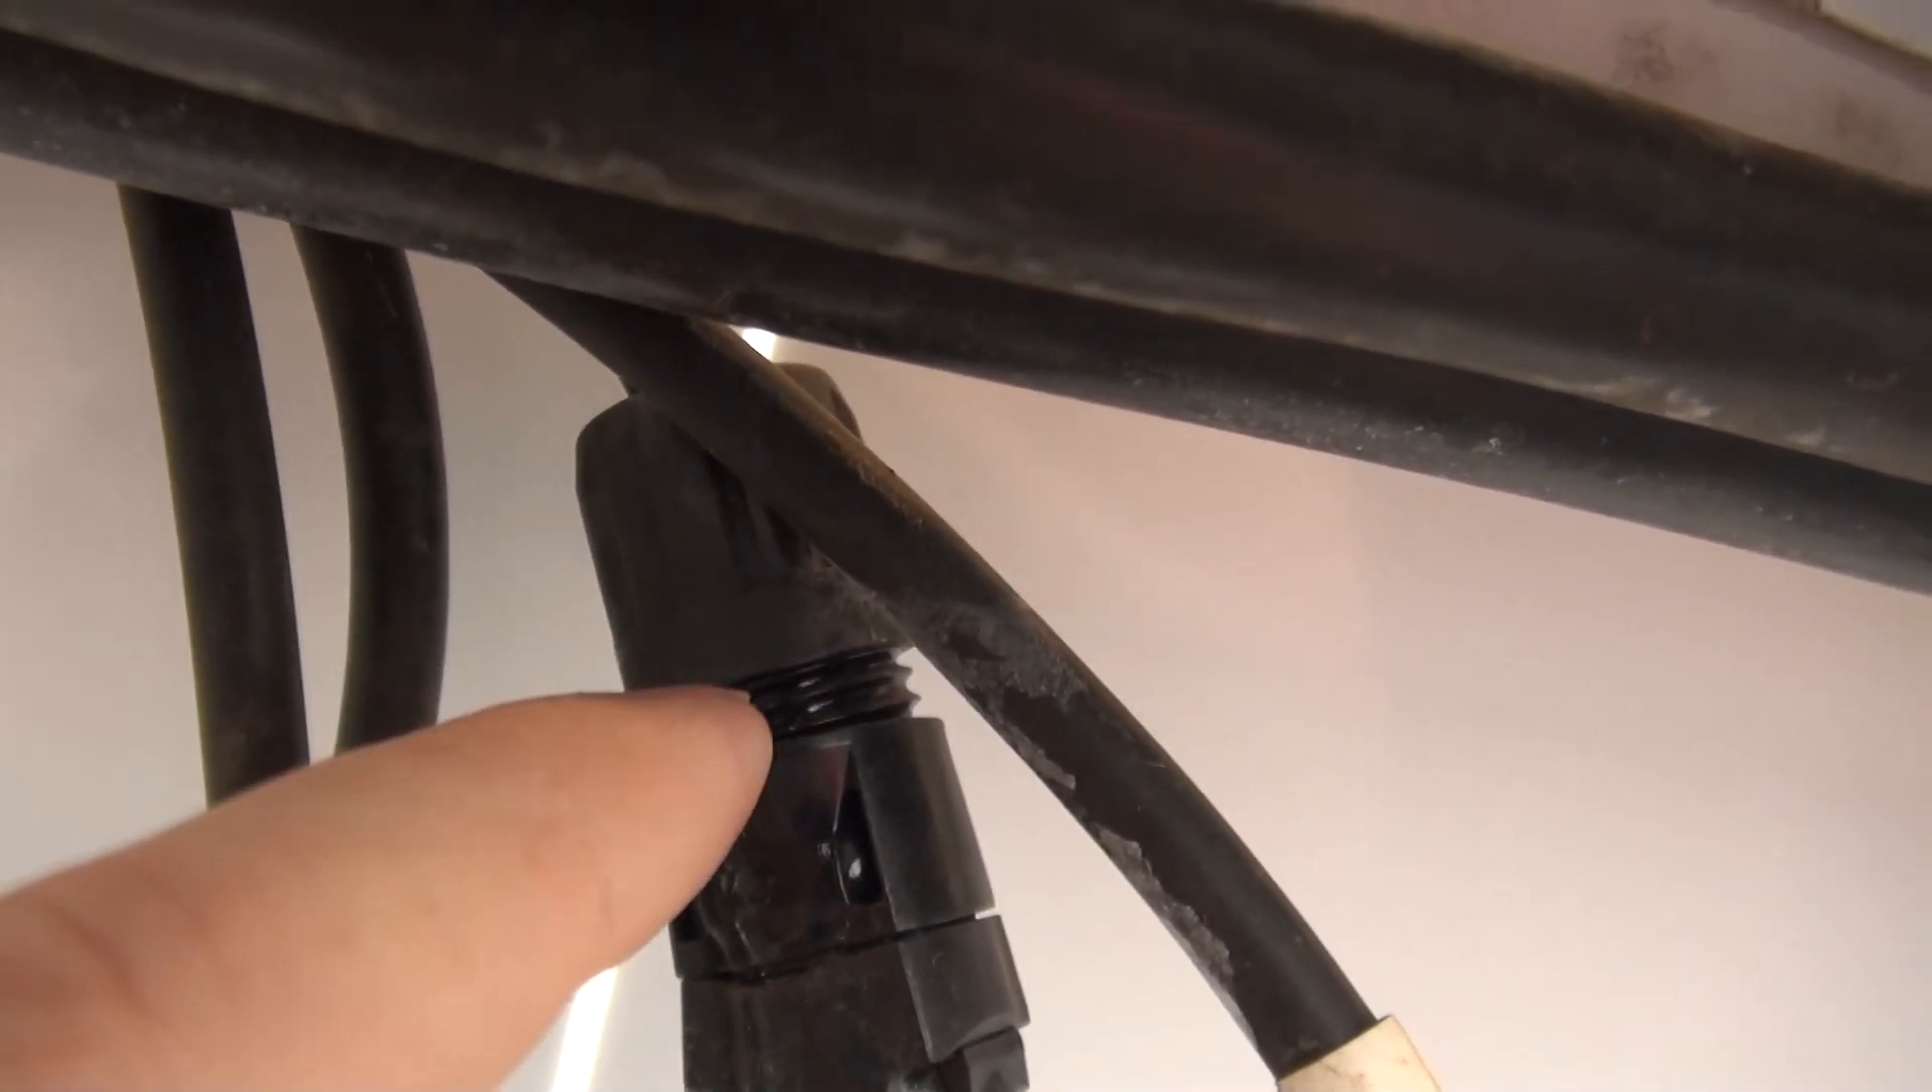This screw thread should not be sticking out that much.